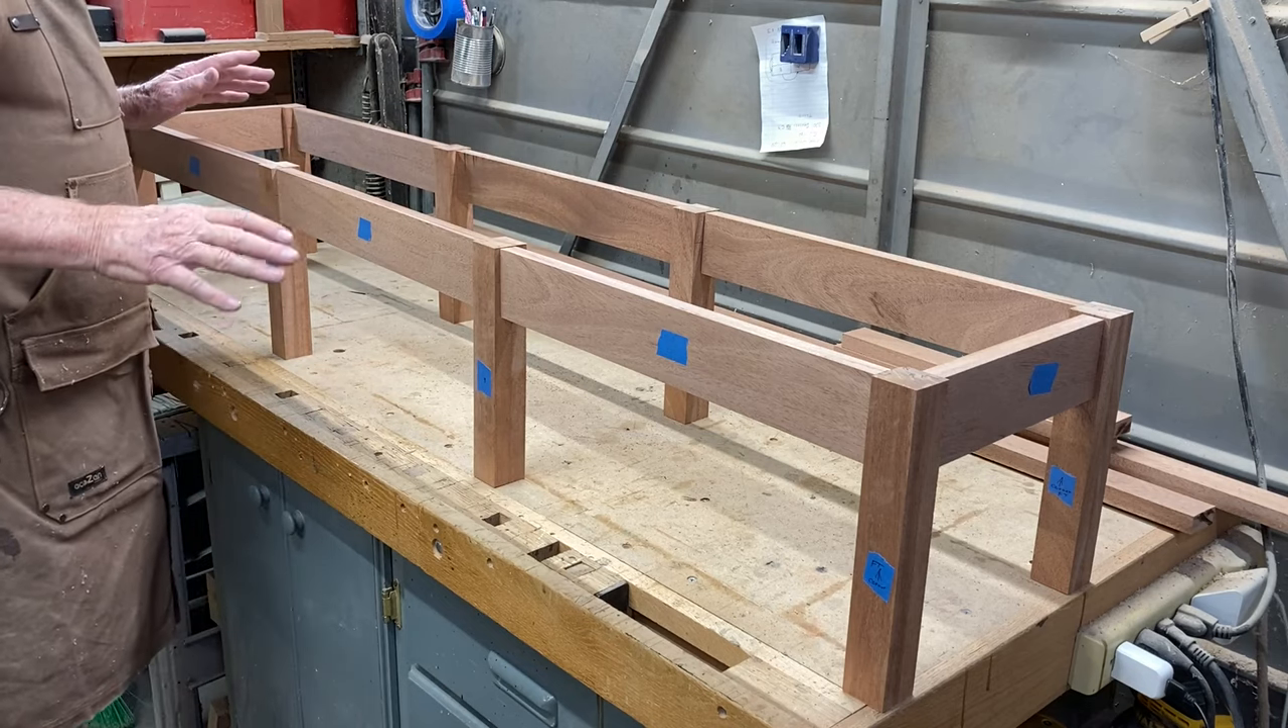I've got the base dry fitted together.